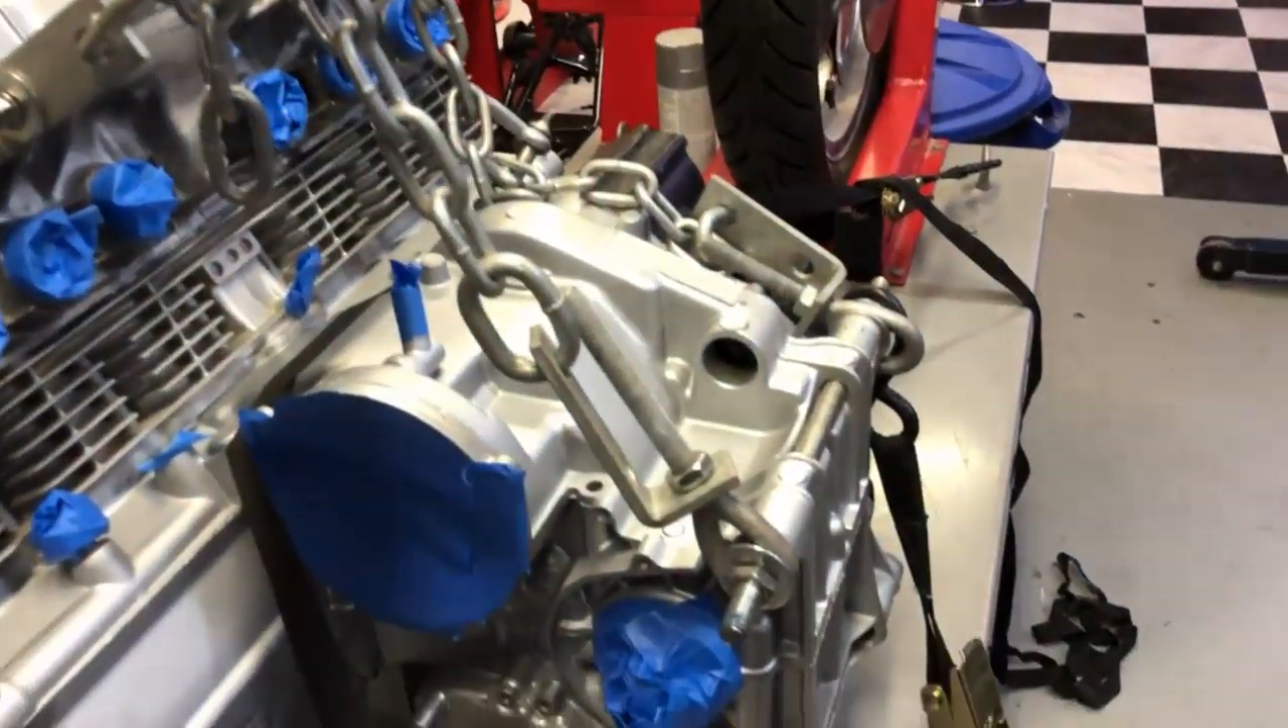So as soon as I'm done fogging over it well actually before I fog over it as you can see I've hooked up my engine hoist chains to the engine.